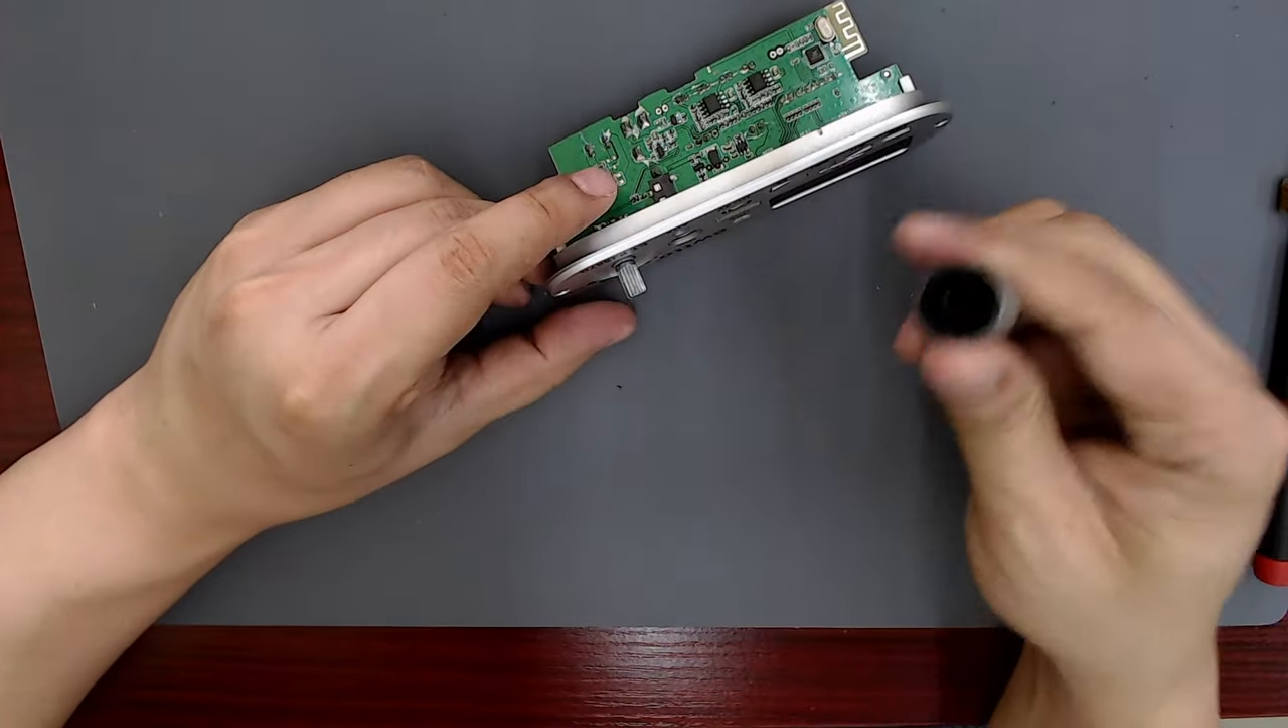I remove the potentiometer knob. This was the last thing holding the board.